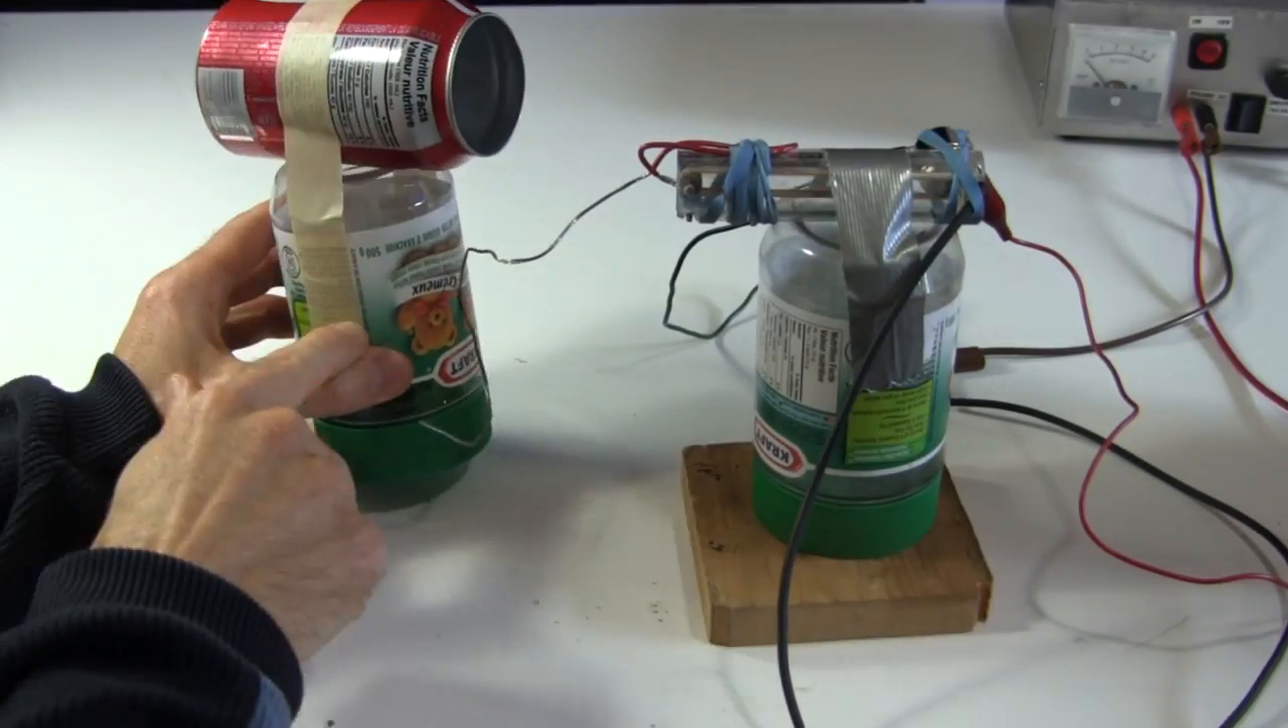Okay, so I've taped the can to a plastic container here.